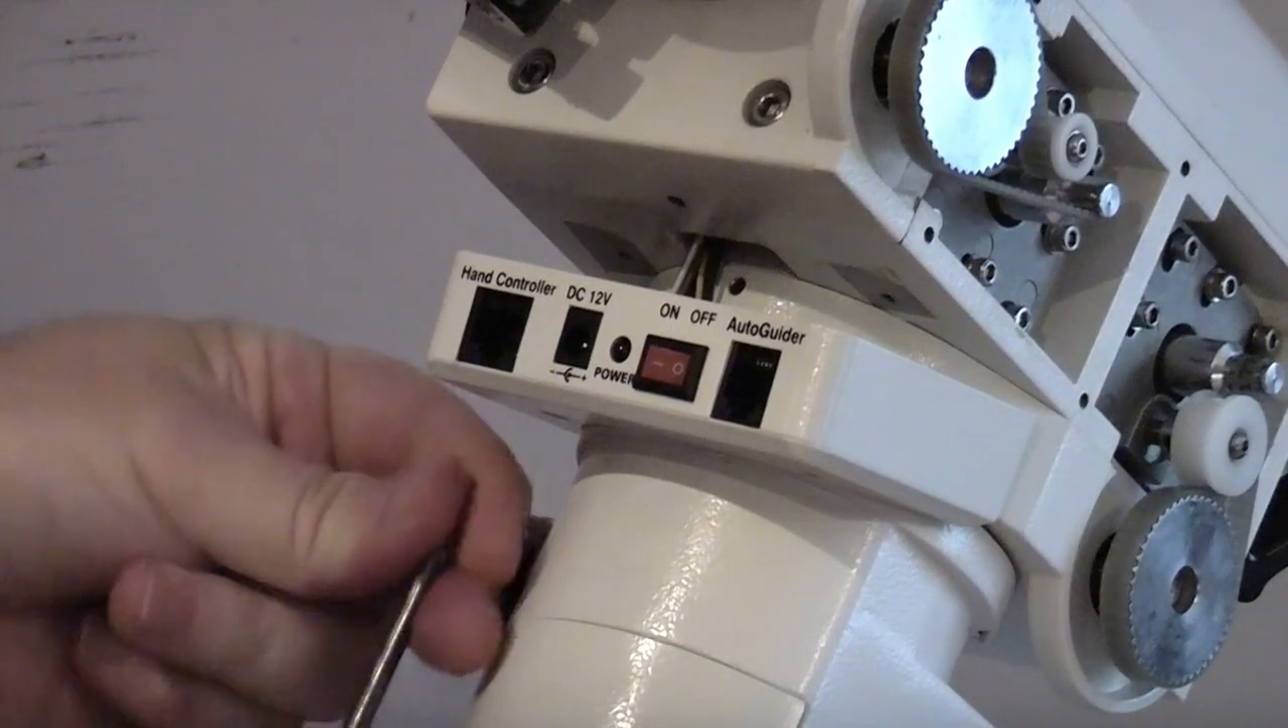So I've now taken the controller and power wires out.